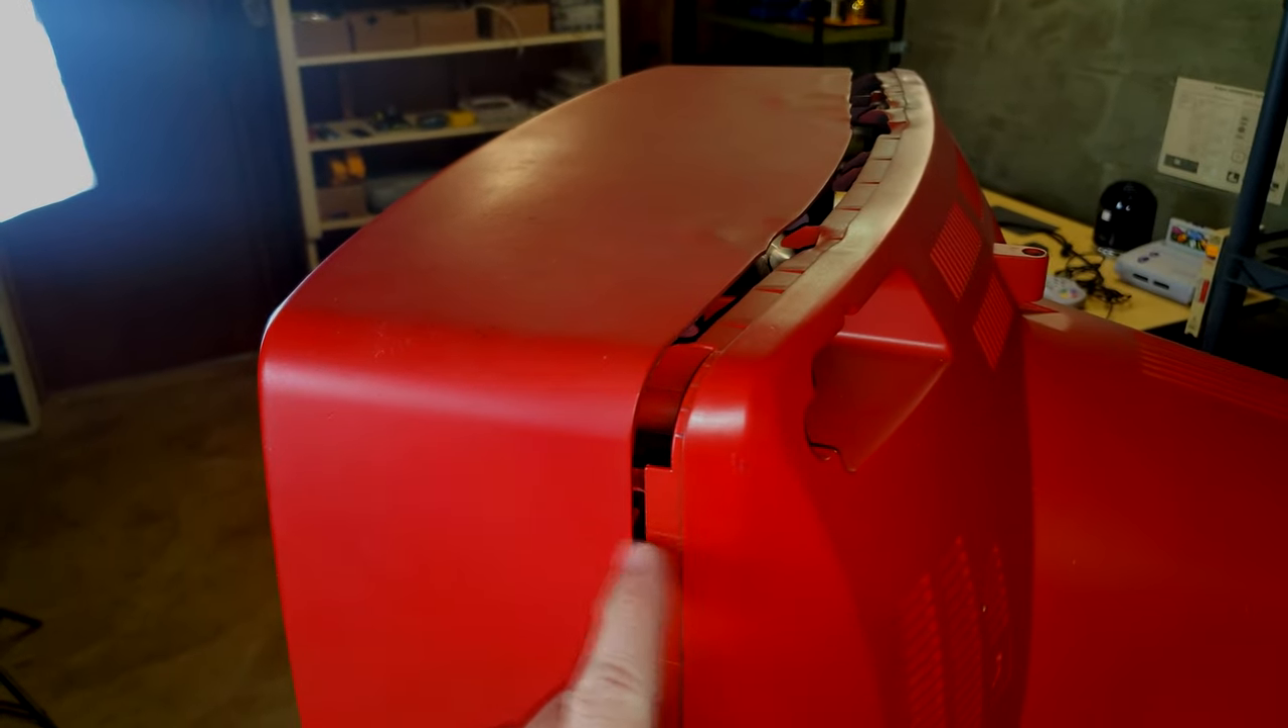You'll notice we've already got the shell separated I went ahead and removed the four main screws.